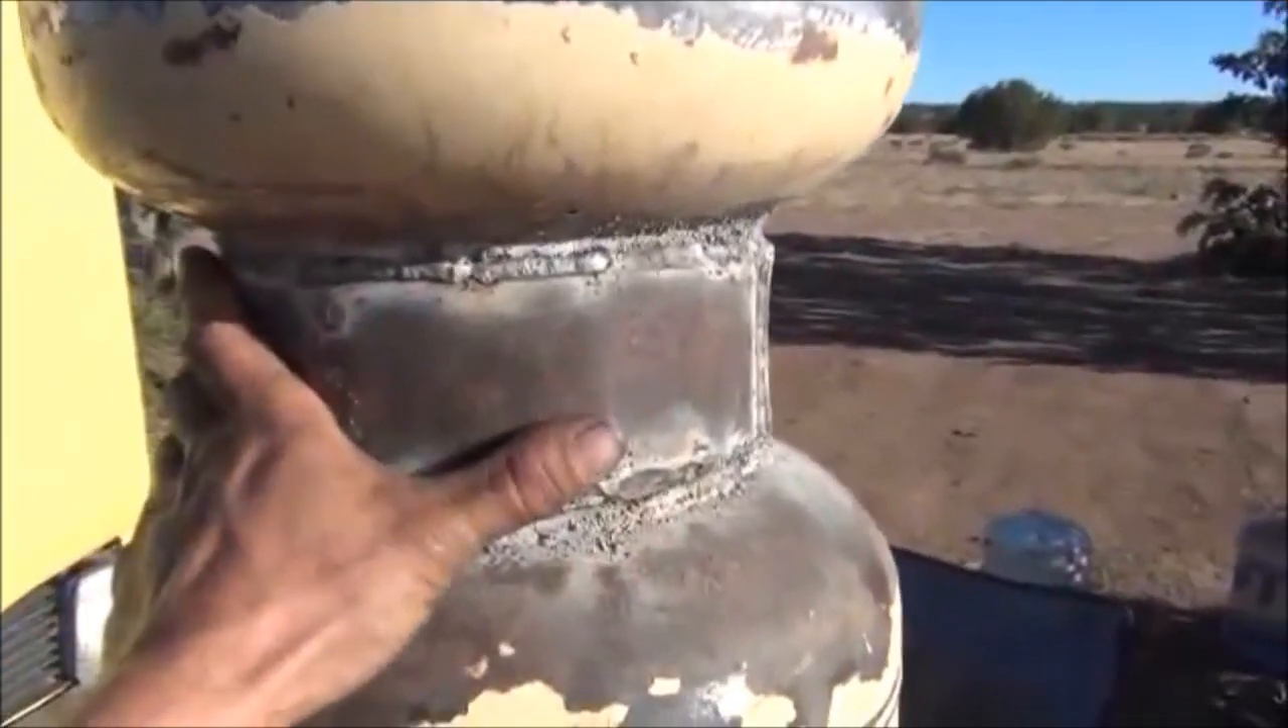We've put an extra piece of steel quarter inch all the way around our reactor zone here our reduction zone.